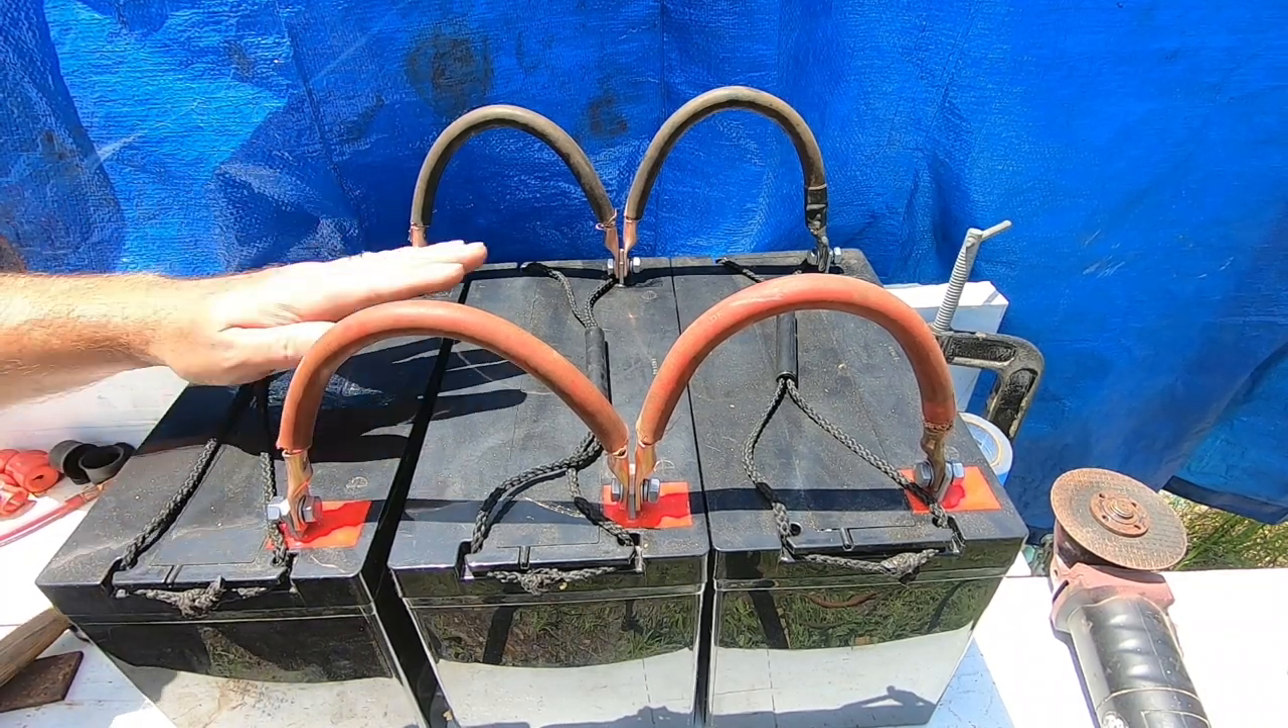So, we have finished our parallel system. This is a three 12-volt 100-amp-hour batteries.